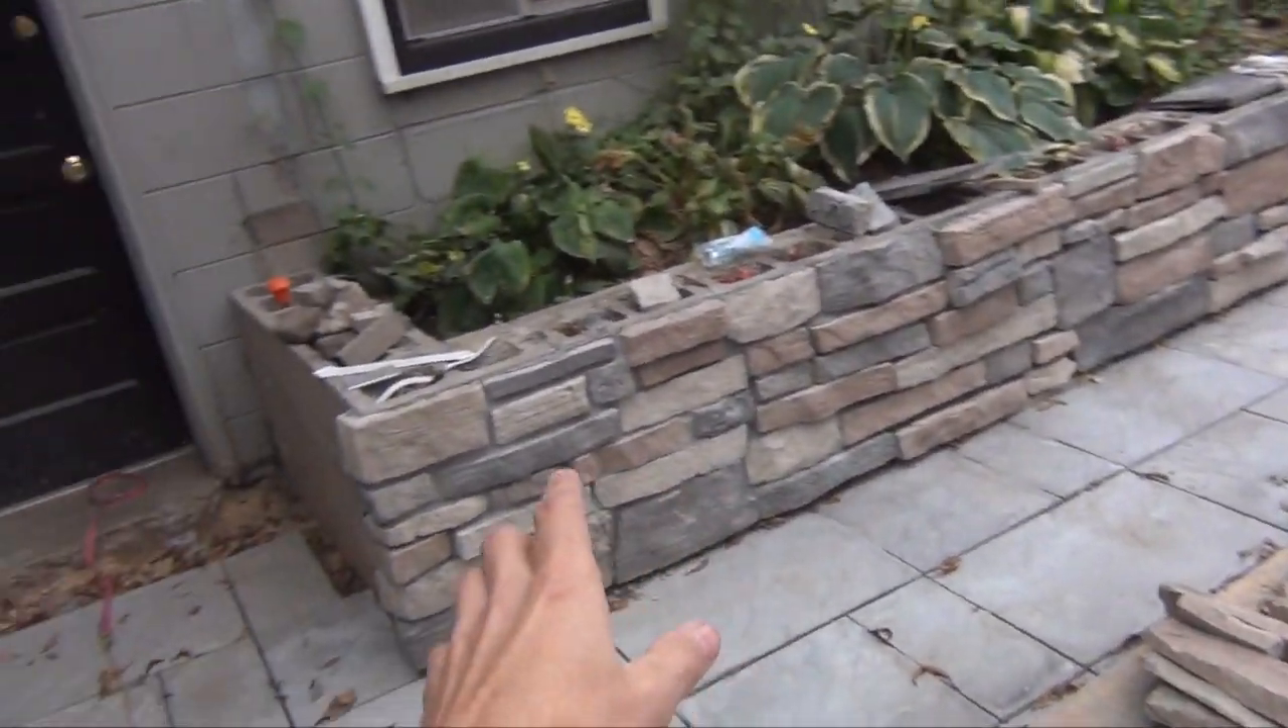So this weekend, Lindsay actually went ahead and she attached all the stone to this wall.